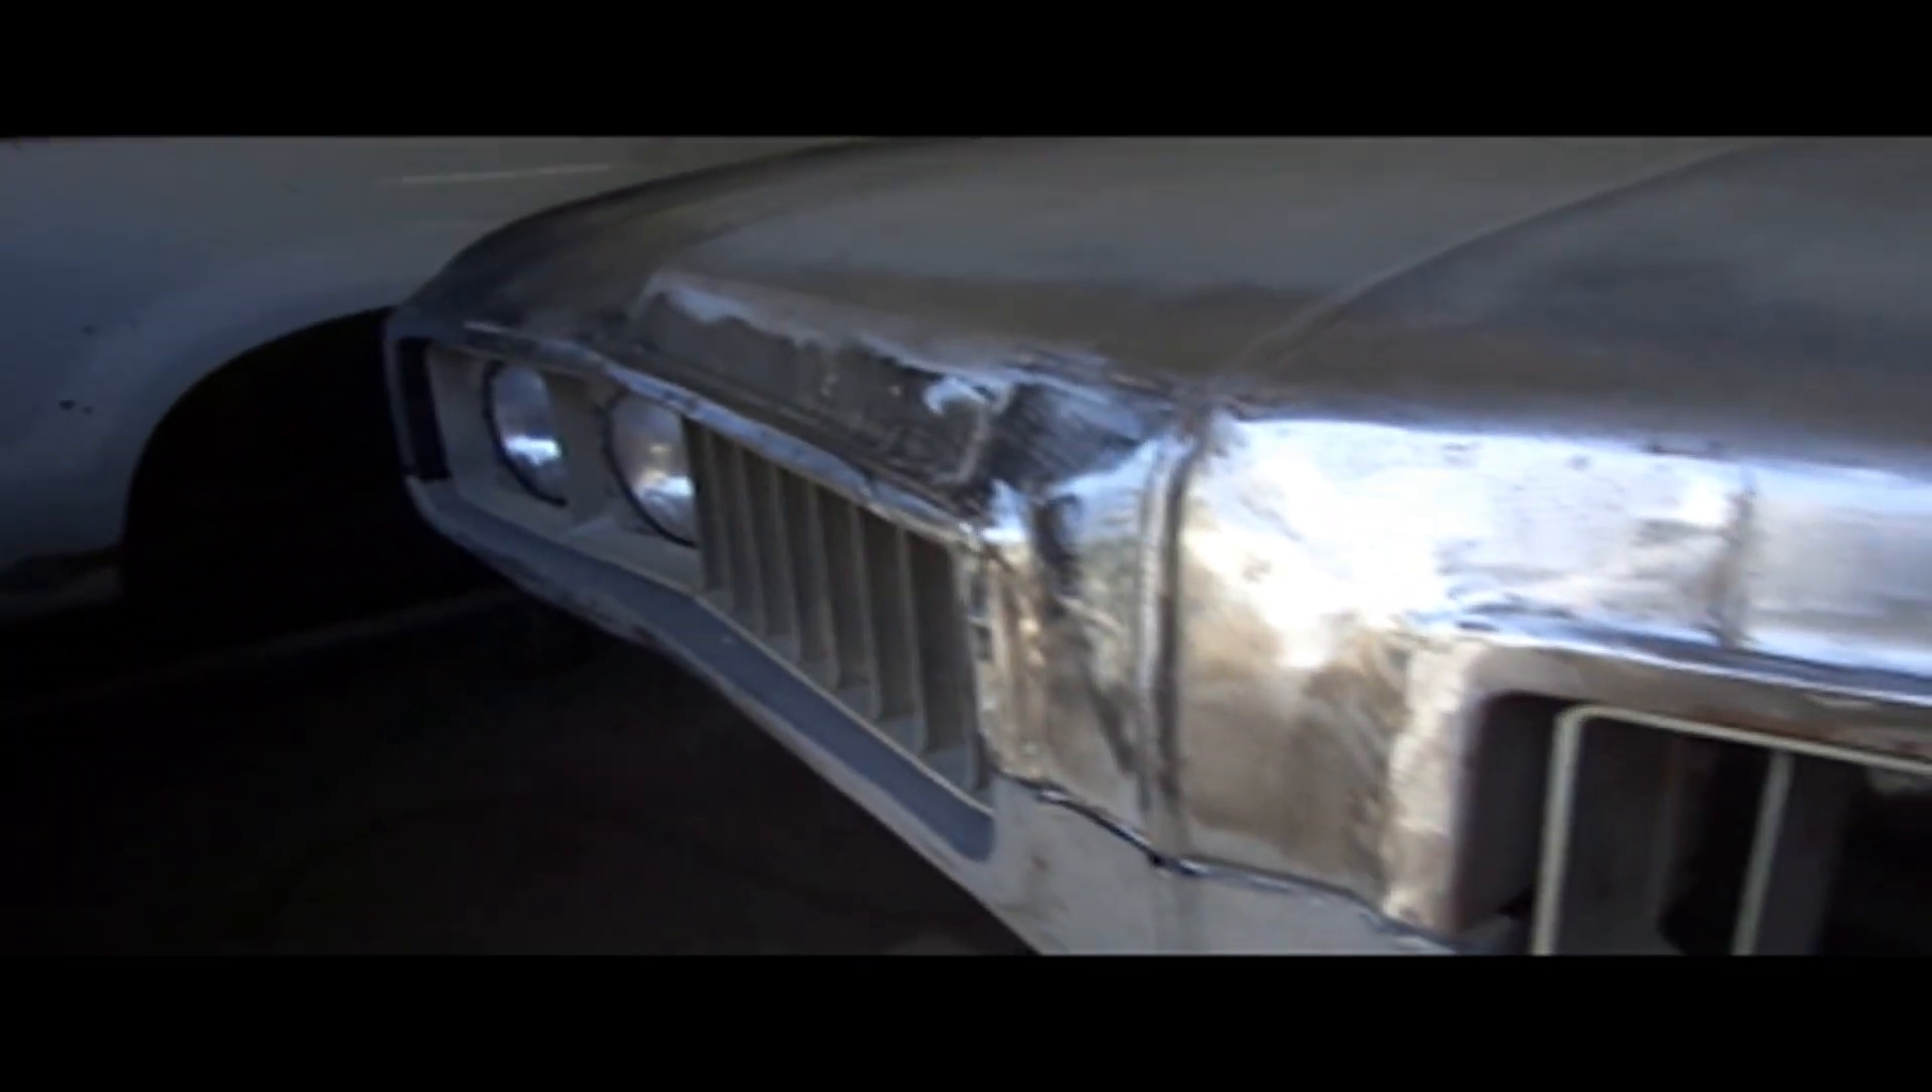So that's what it looks like with the grill in it. And it doesn't look, it doesn't look horrible.